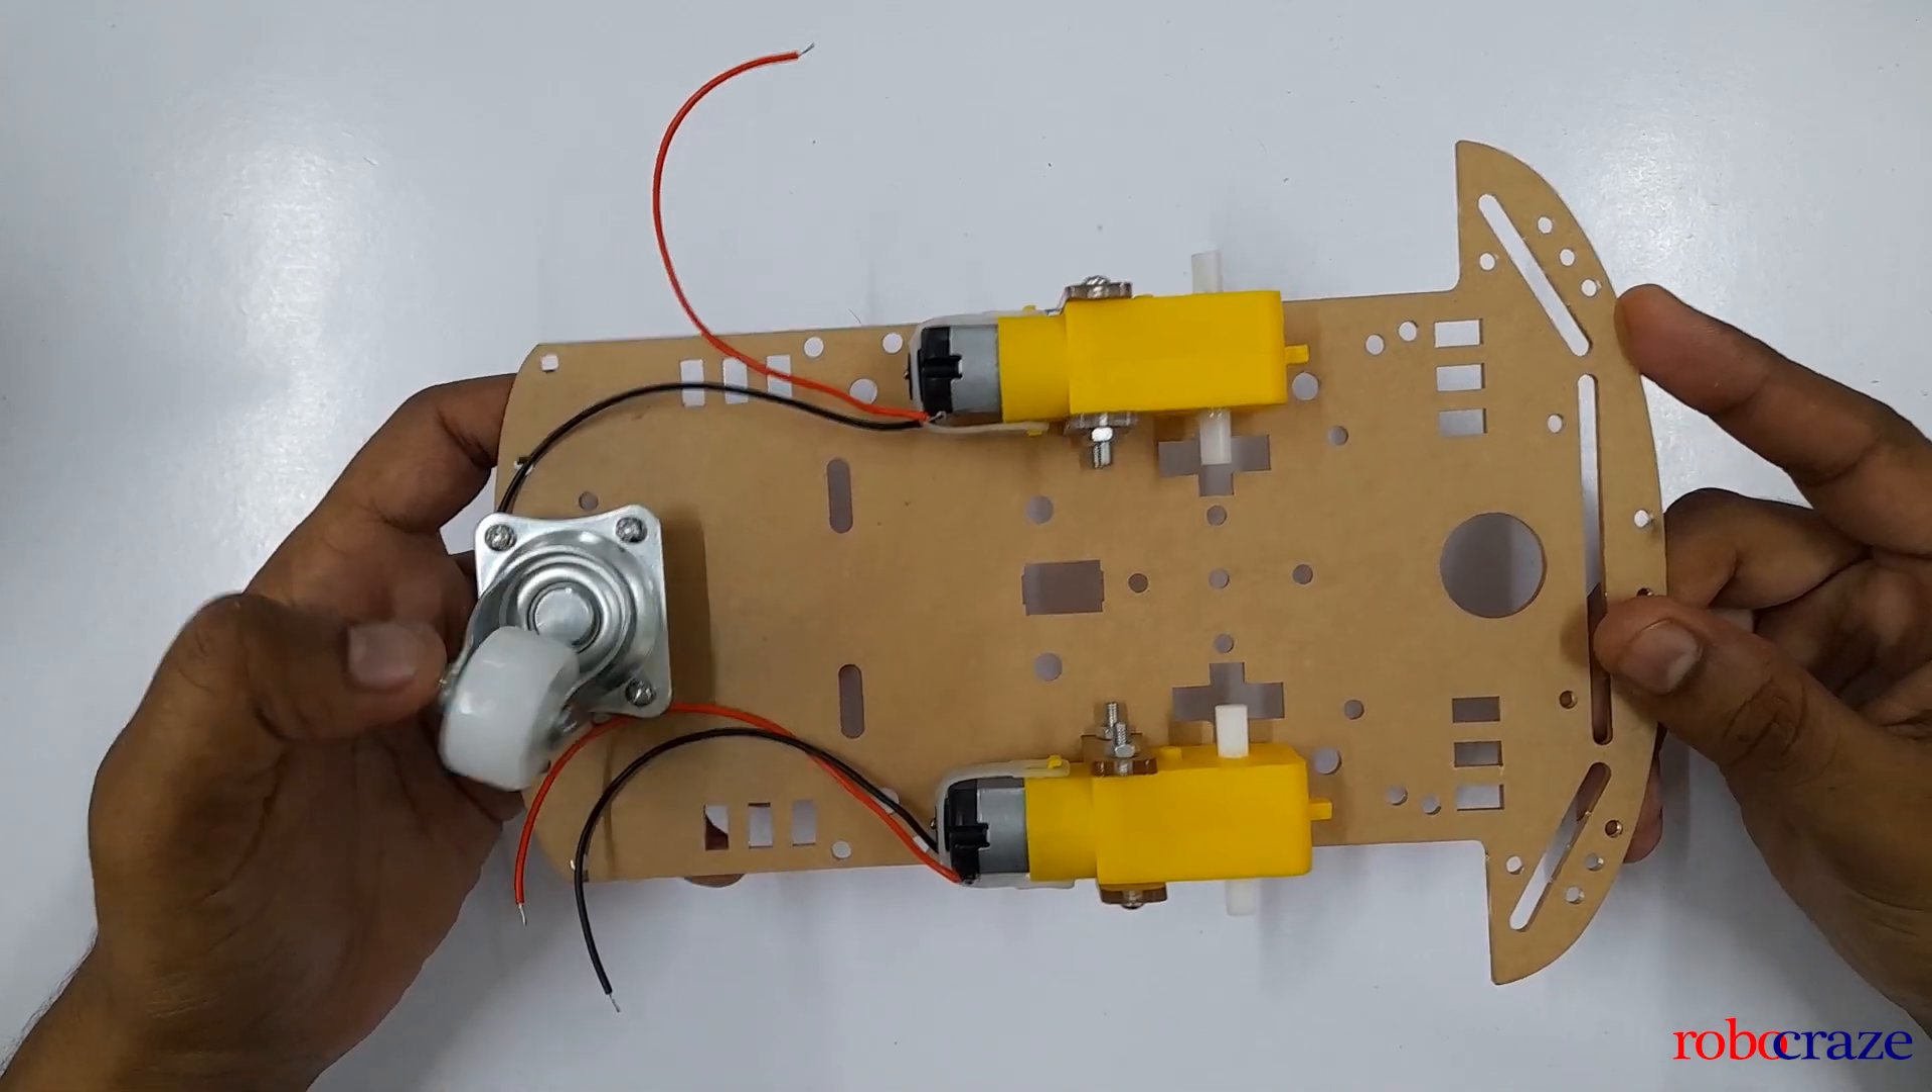This is how the chassis will look after assembling the universal wheel and dc motors.